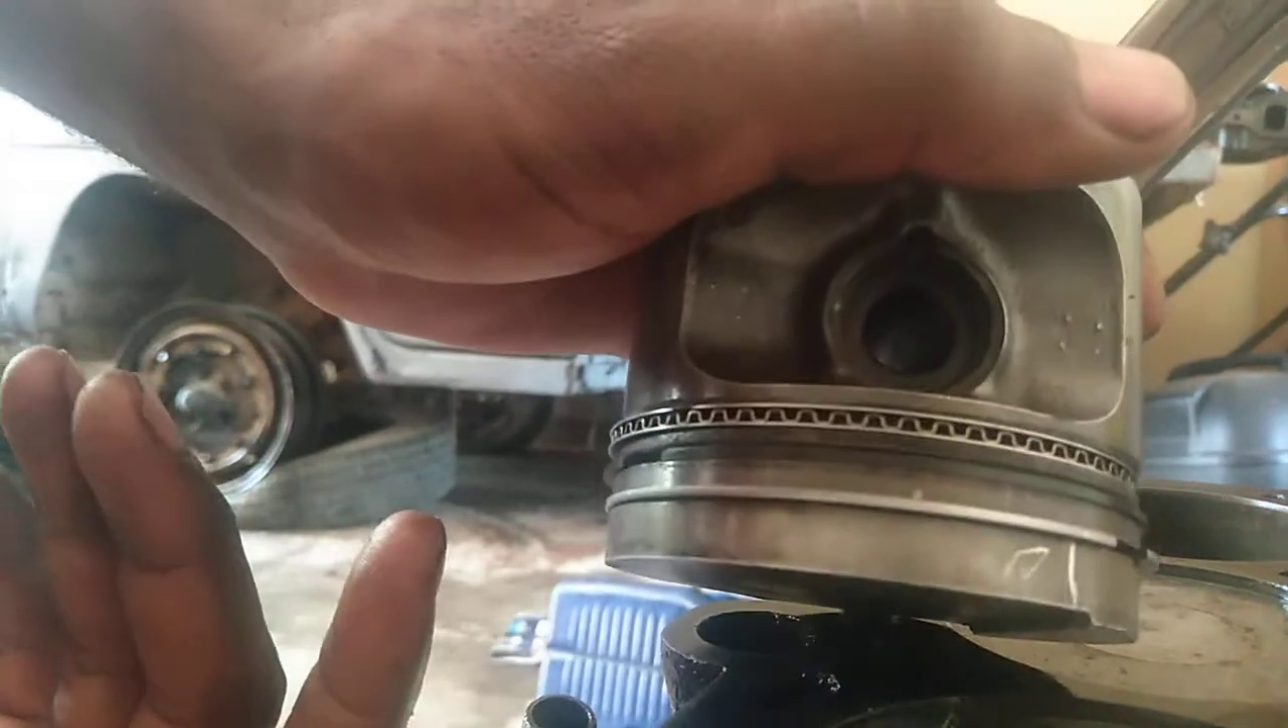So now we're done with the rings.